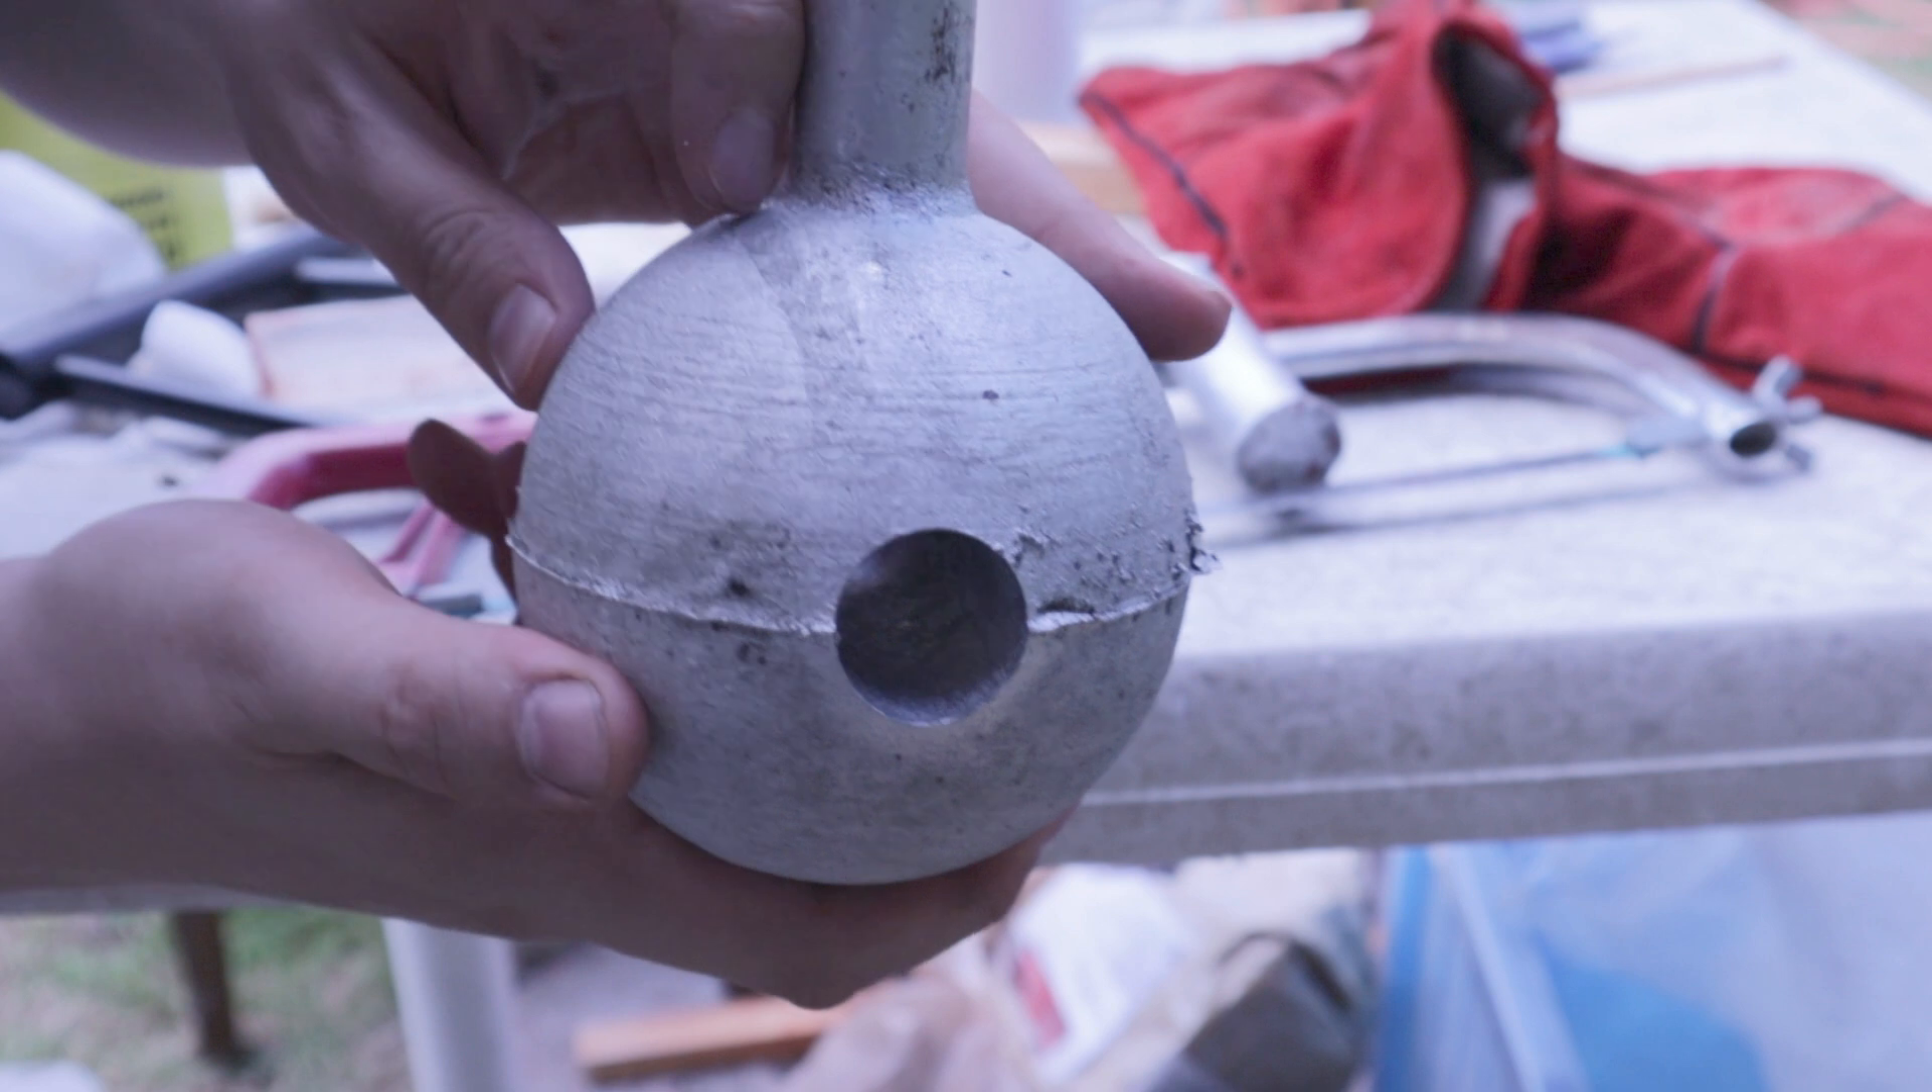And they're not quite lined up those hemispheres either so I've got to do a bit of sanding to sort this edge misalignment out but I think we should be alright.